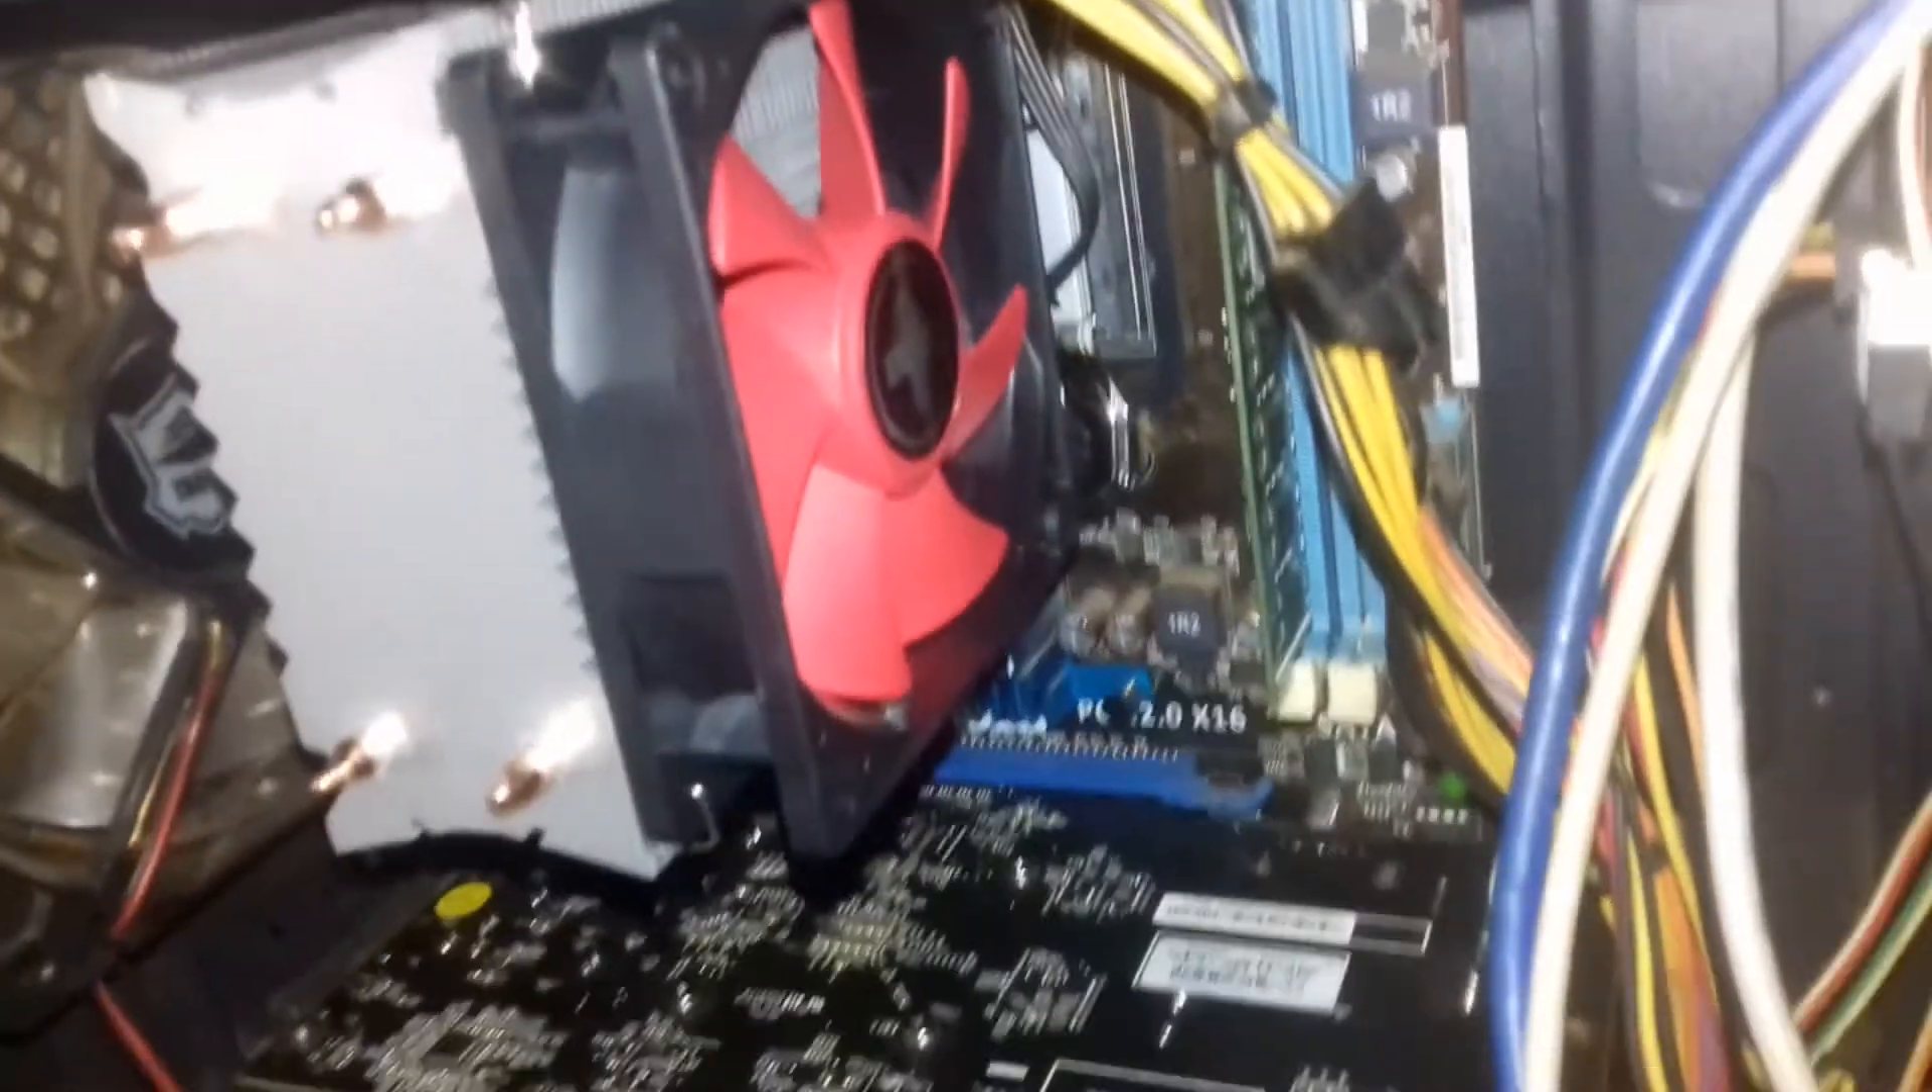Ну что ж кулер новый установлен.